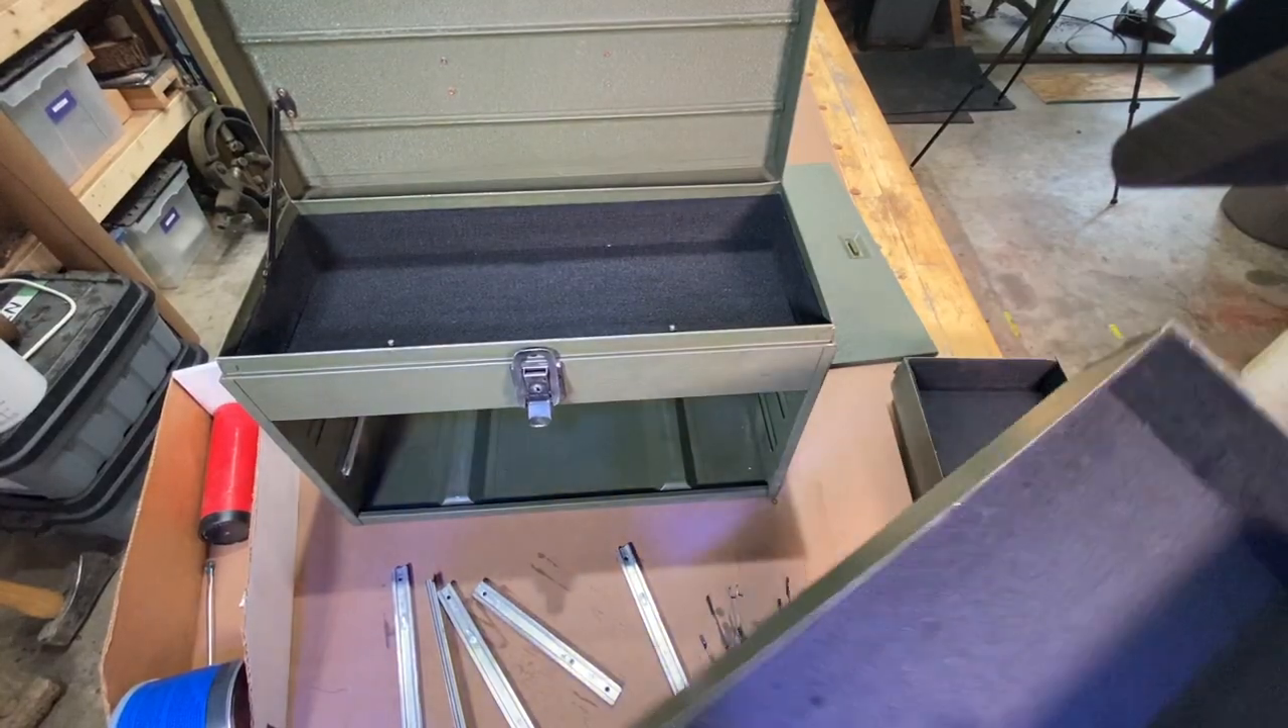Right I got all the felt in these drawers and it all came out just really nice.